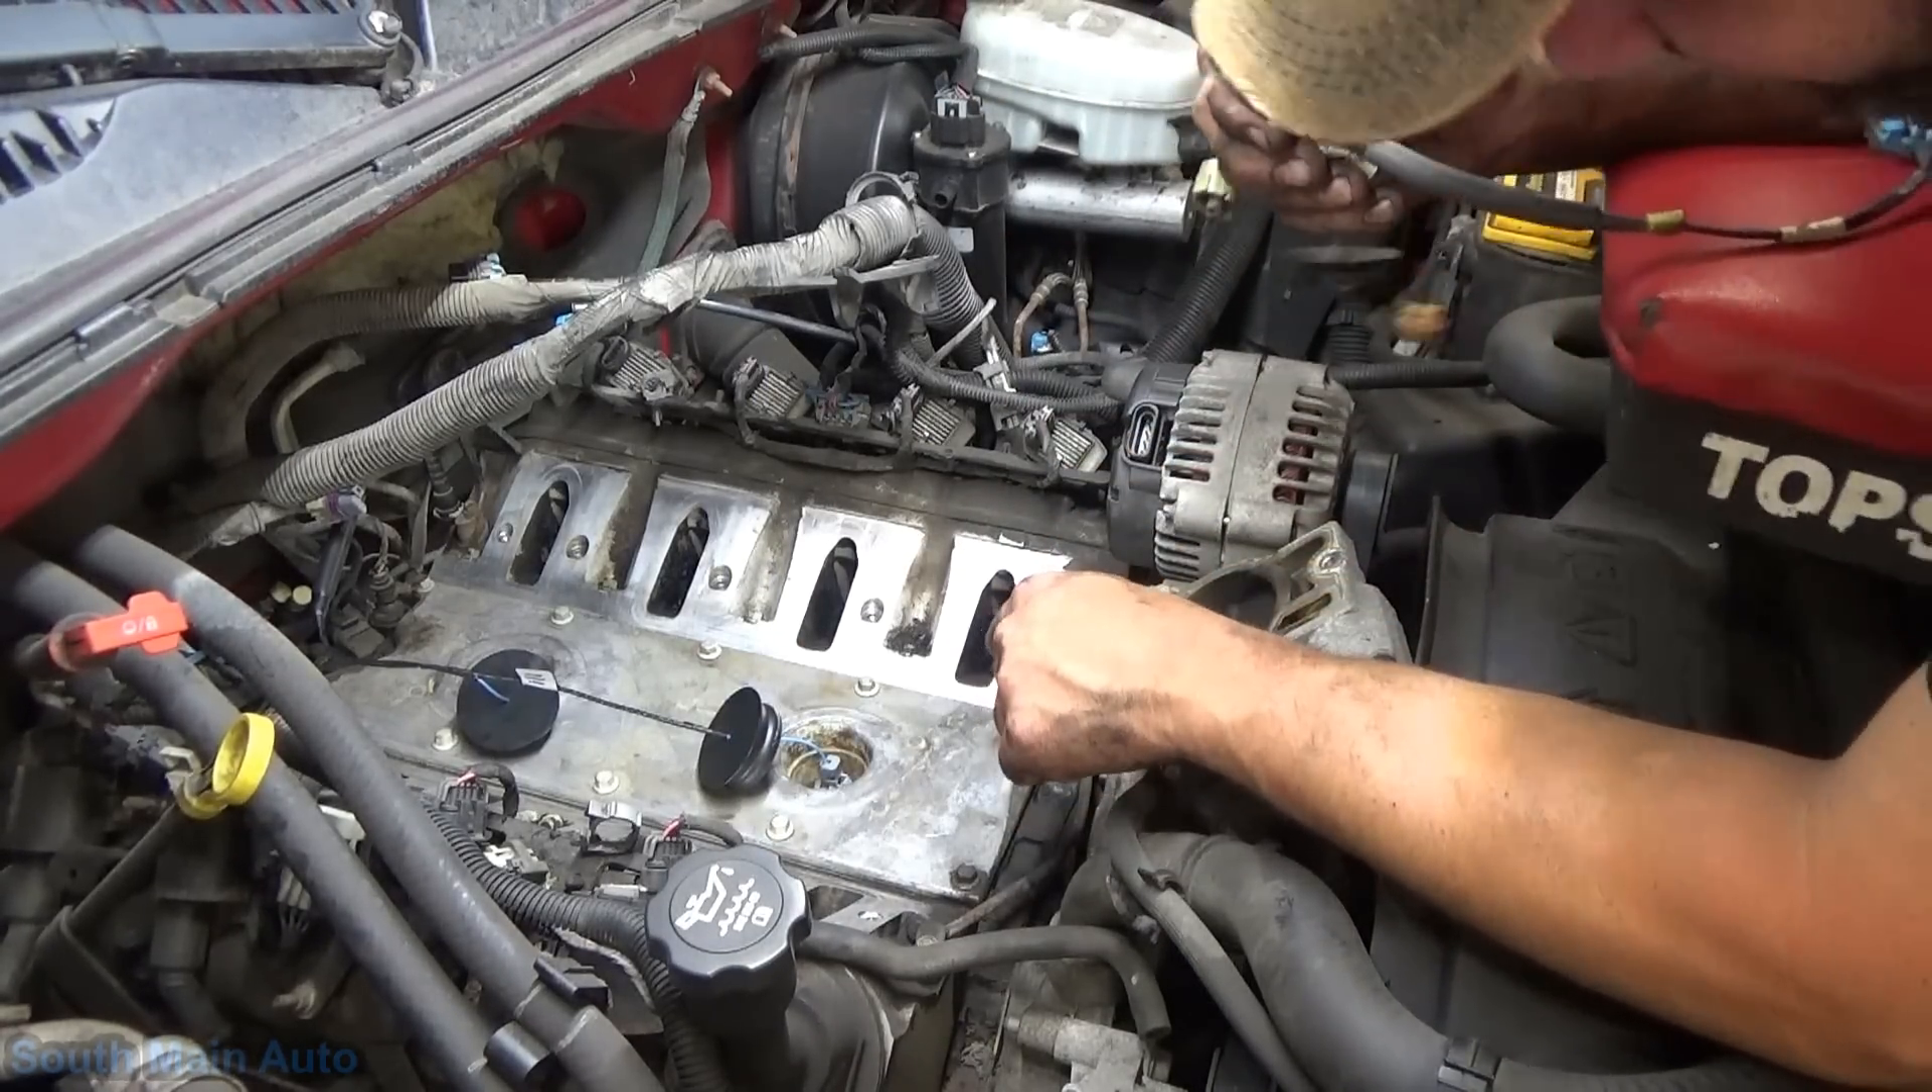Well, here you go, fellas. The intake is off.